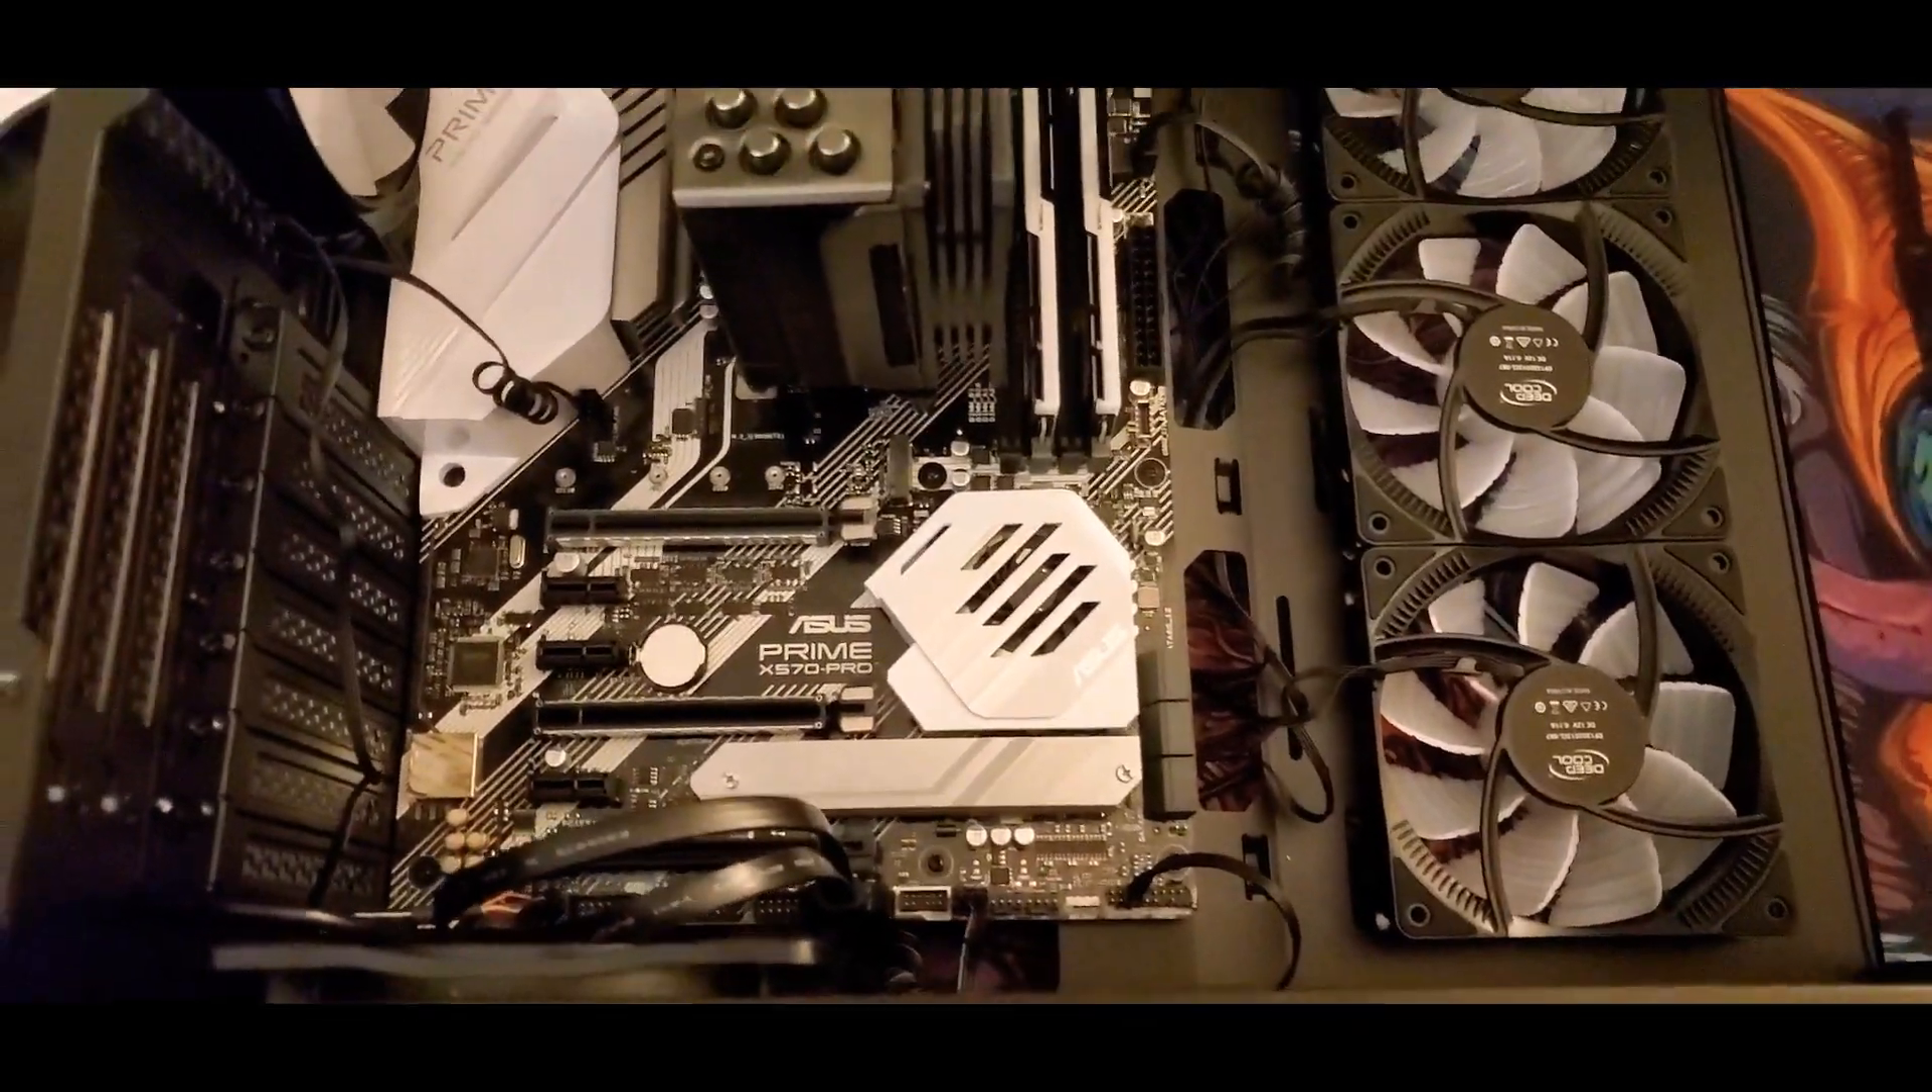So, motherboard is in. I went ahead and plugged in what I could.